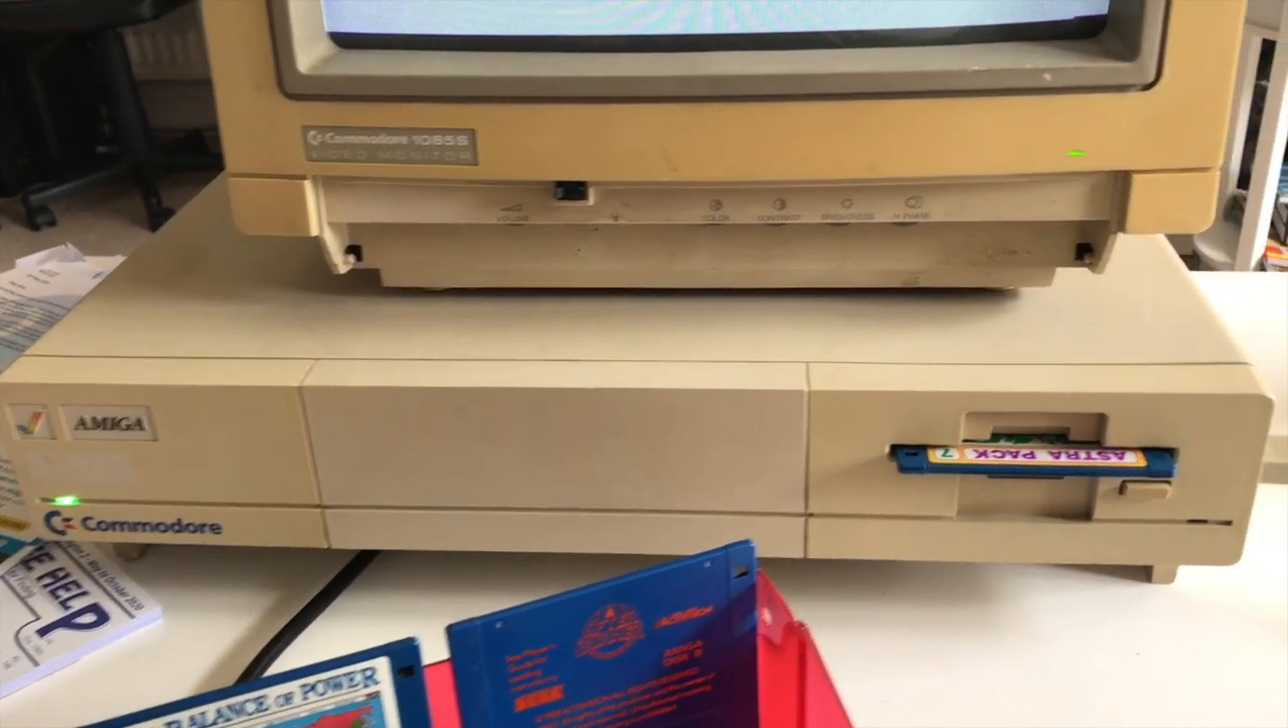That's the Amiga 1000 back together.